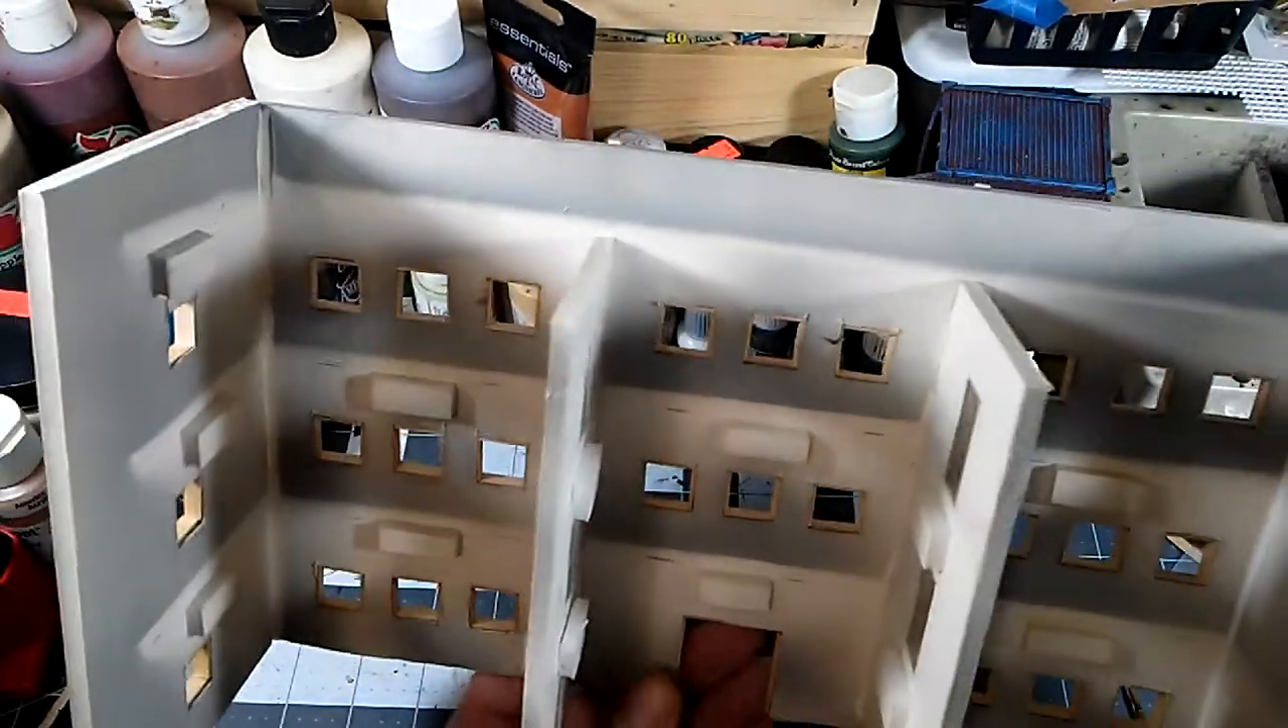I added the other wall and then the two interior walls I already had done.